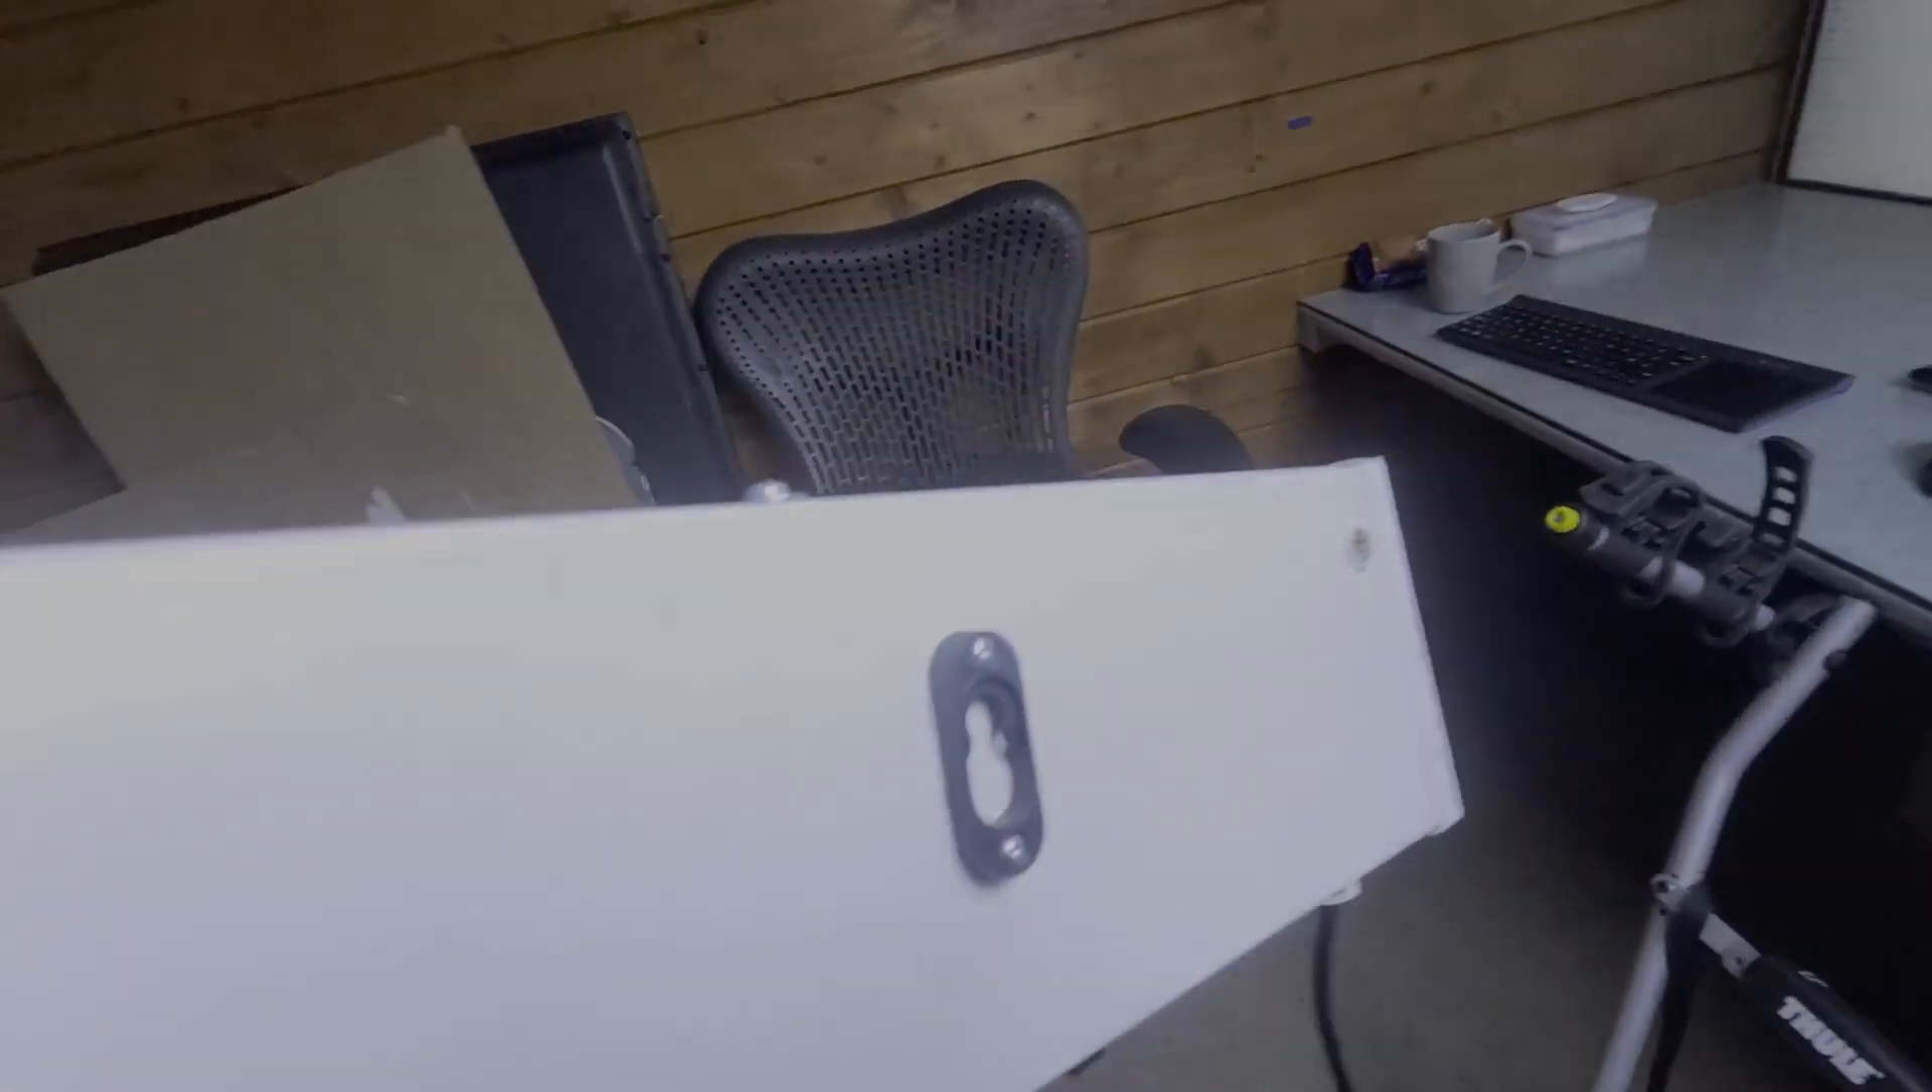And what I've had to do is put the keyhole plates on the back of the light board.